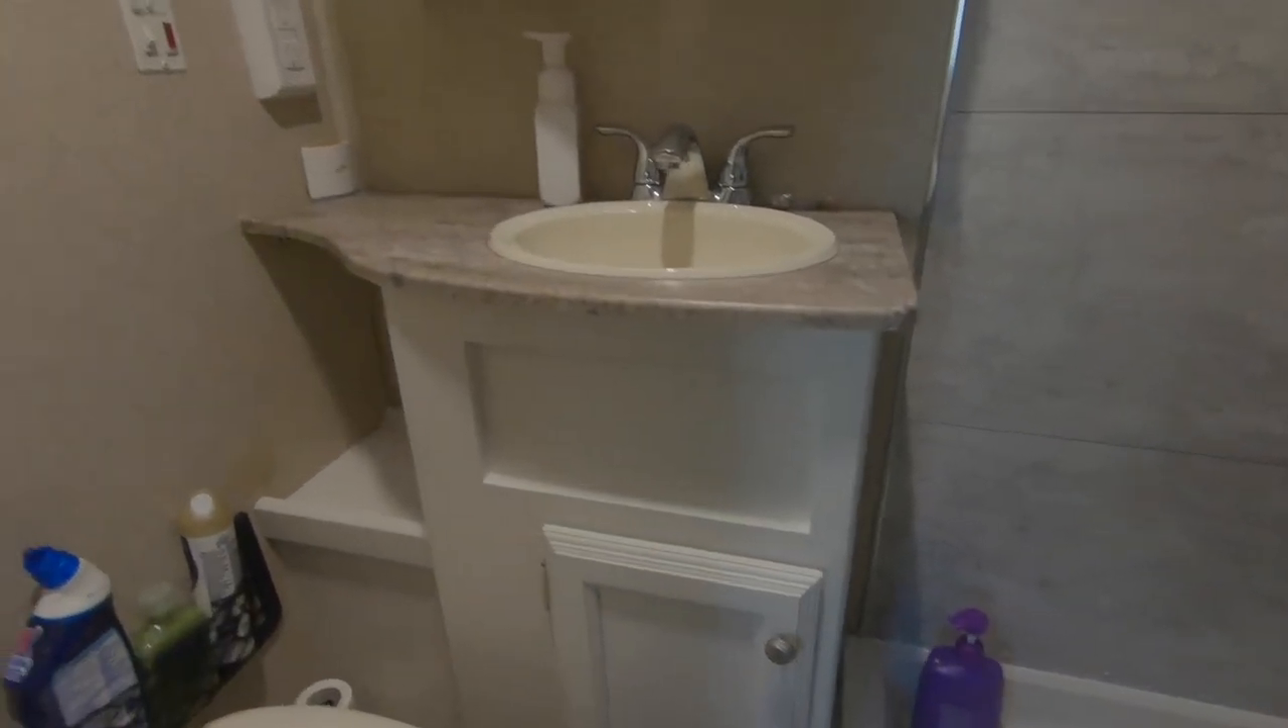The new faucet's on.